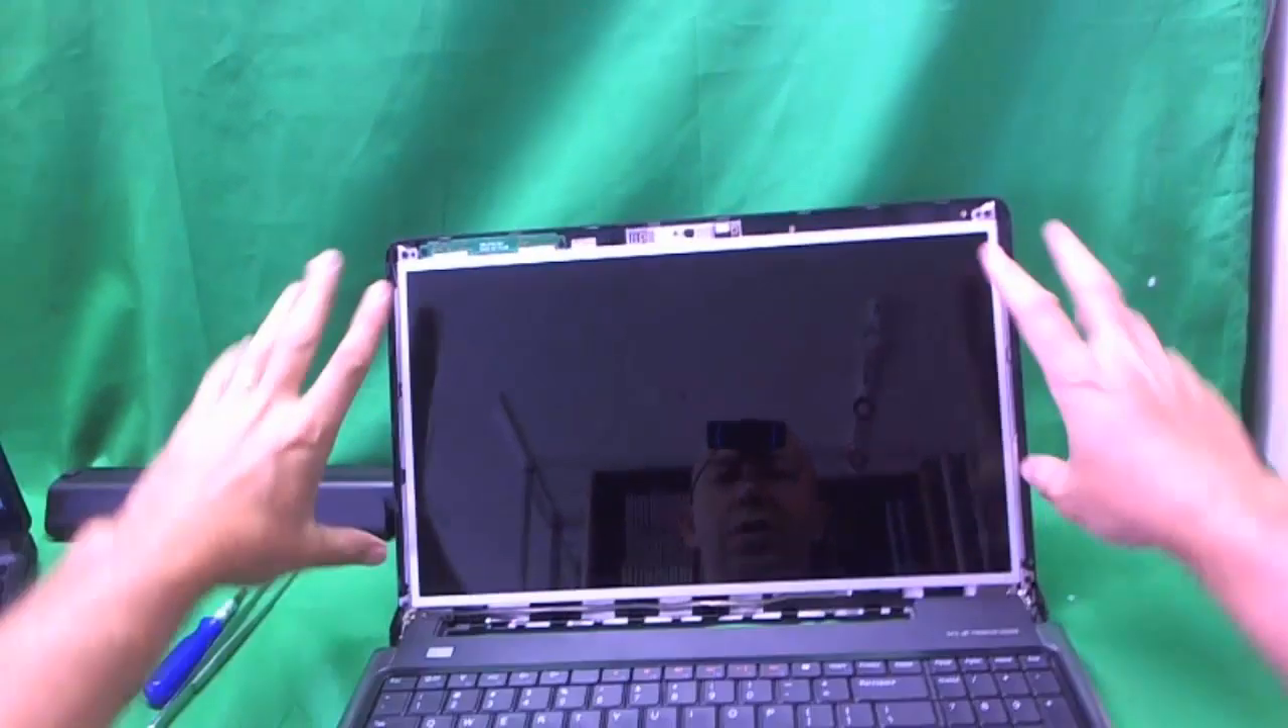Okay, the screen bezel is off. And now we have the screen exposed.